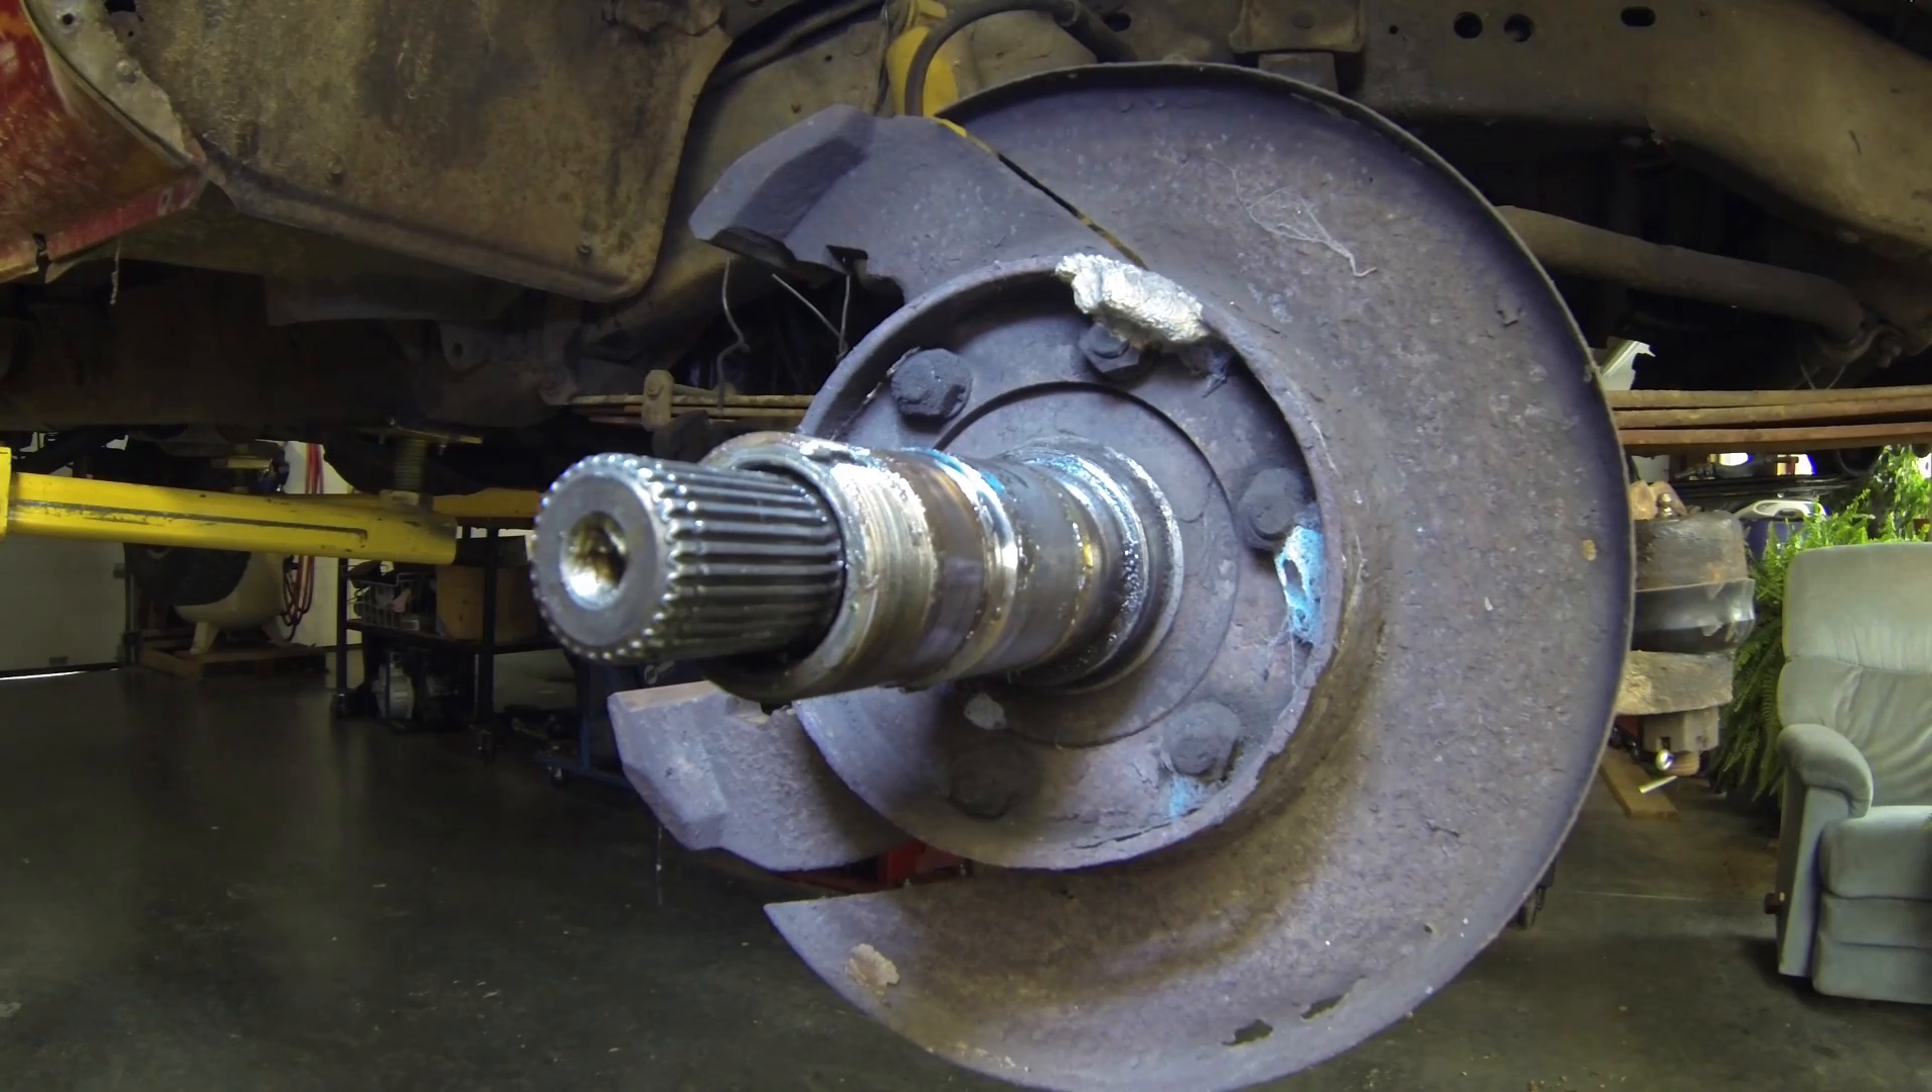Here's another shot of the spindle after the hub and disc have been removed.